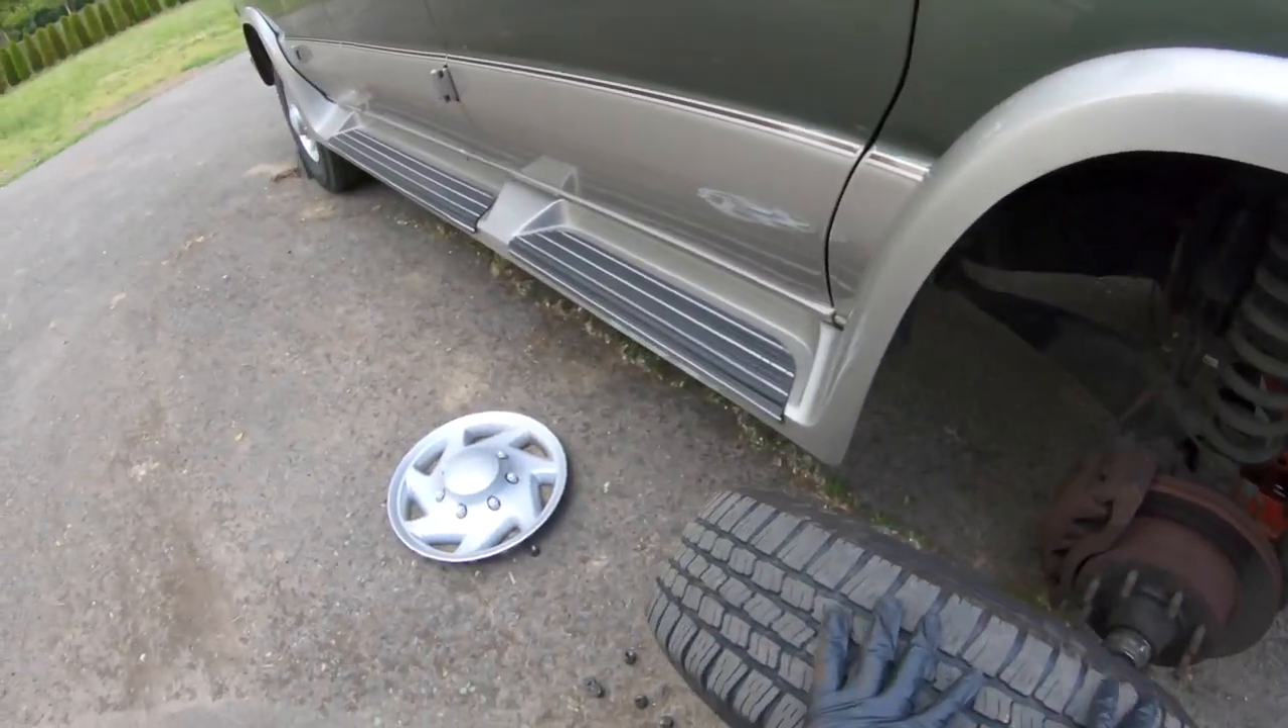Tire's off and we didn't have to lift anything.